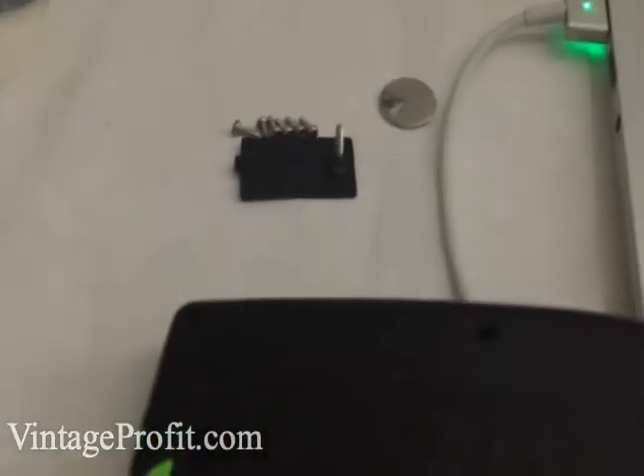We already got the screws out so we're just gonna go ahead and open it up.